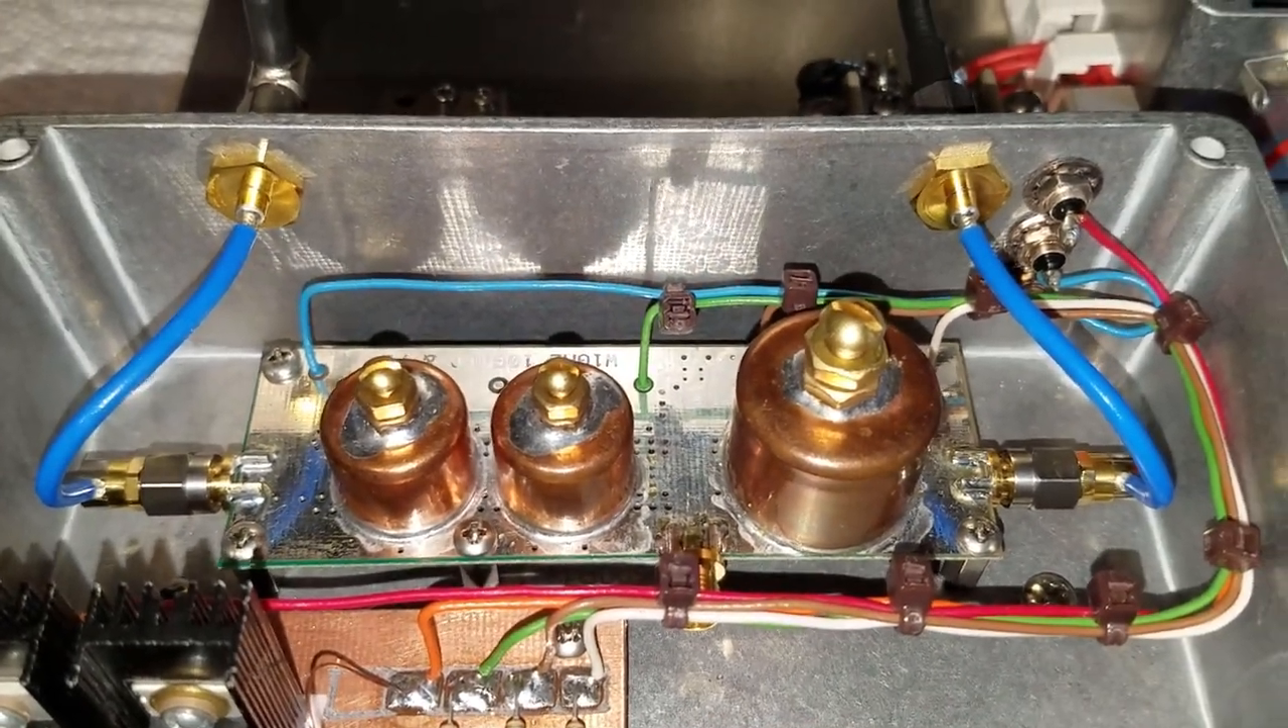So this is a kind of a finished um personal beacon board here now all installed in a box and uh and more or less operational.